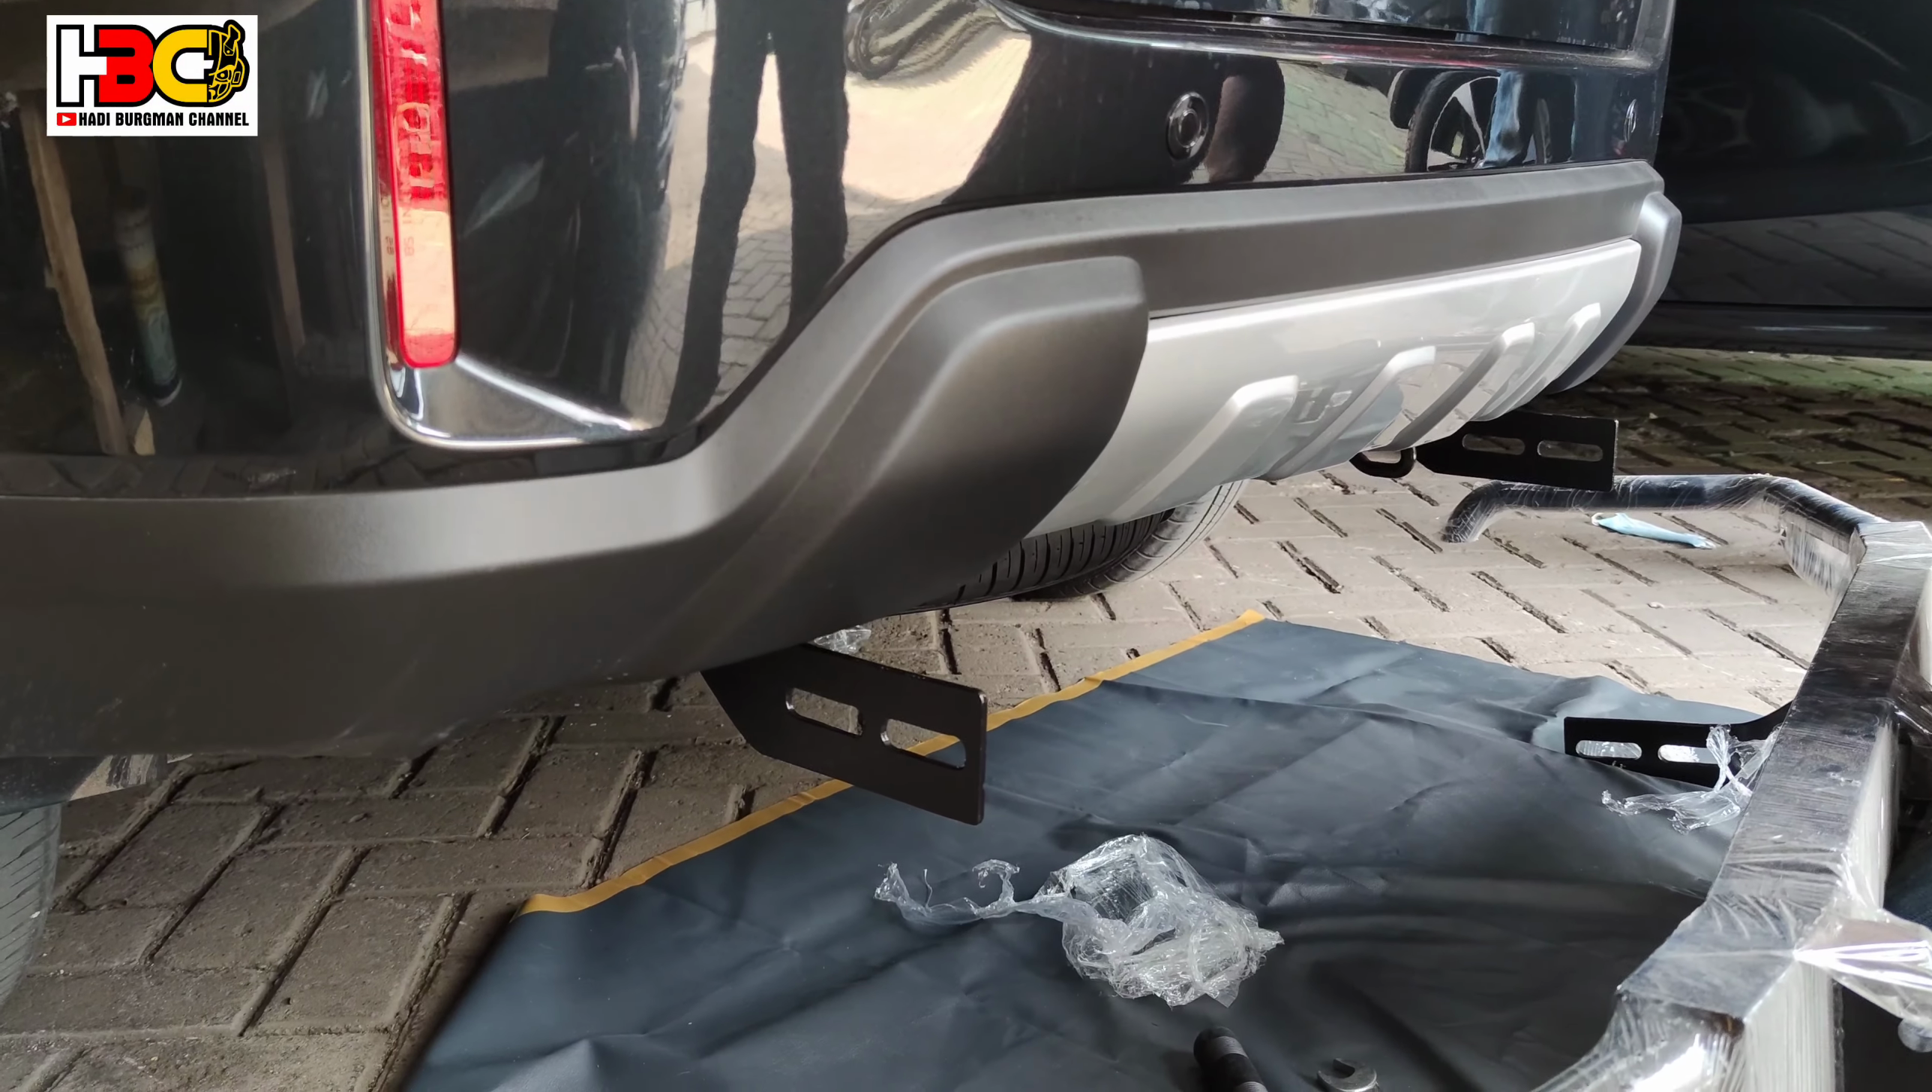Ini bracketnya sudah terpasang semua Untuk kanan dan kirinya Sudah terpasang semua.